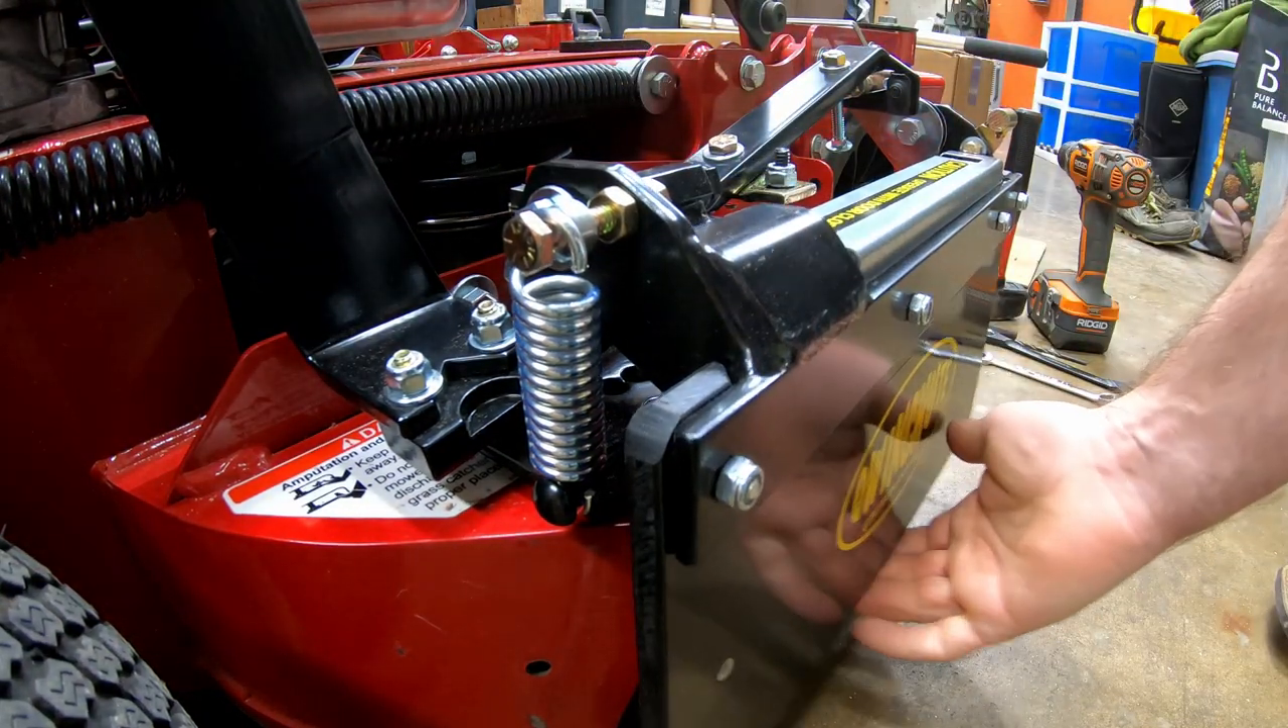Okay, so now the spring is on.